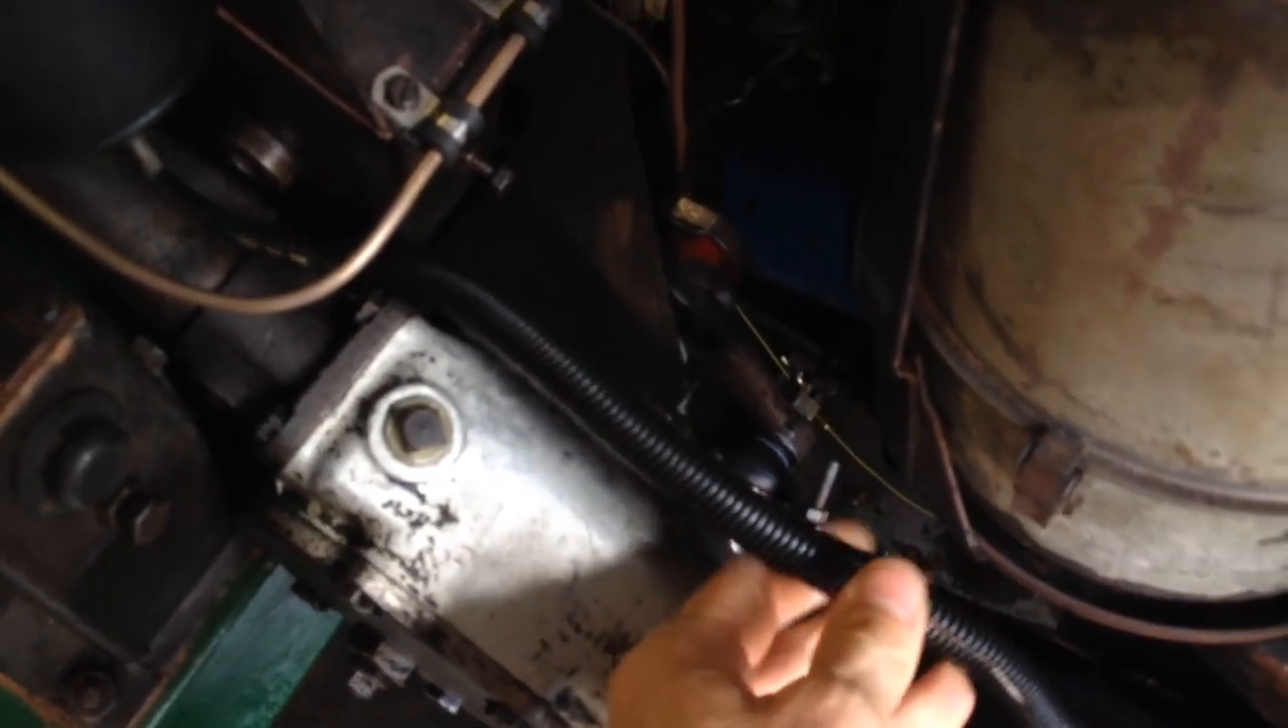You can see I've started putting some of the cover on the wiring so that's all pretty good.